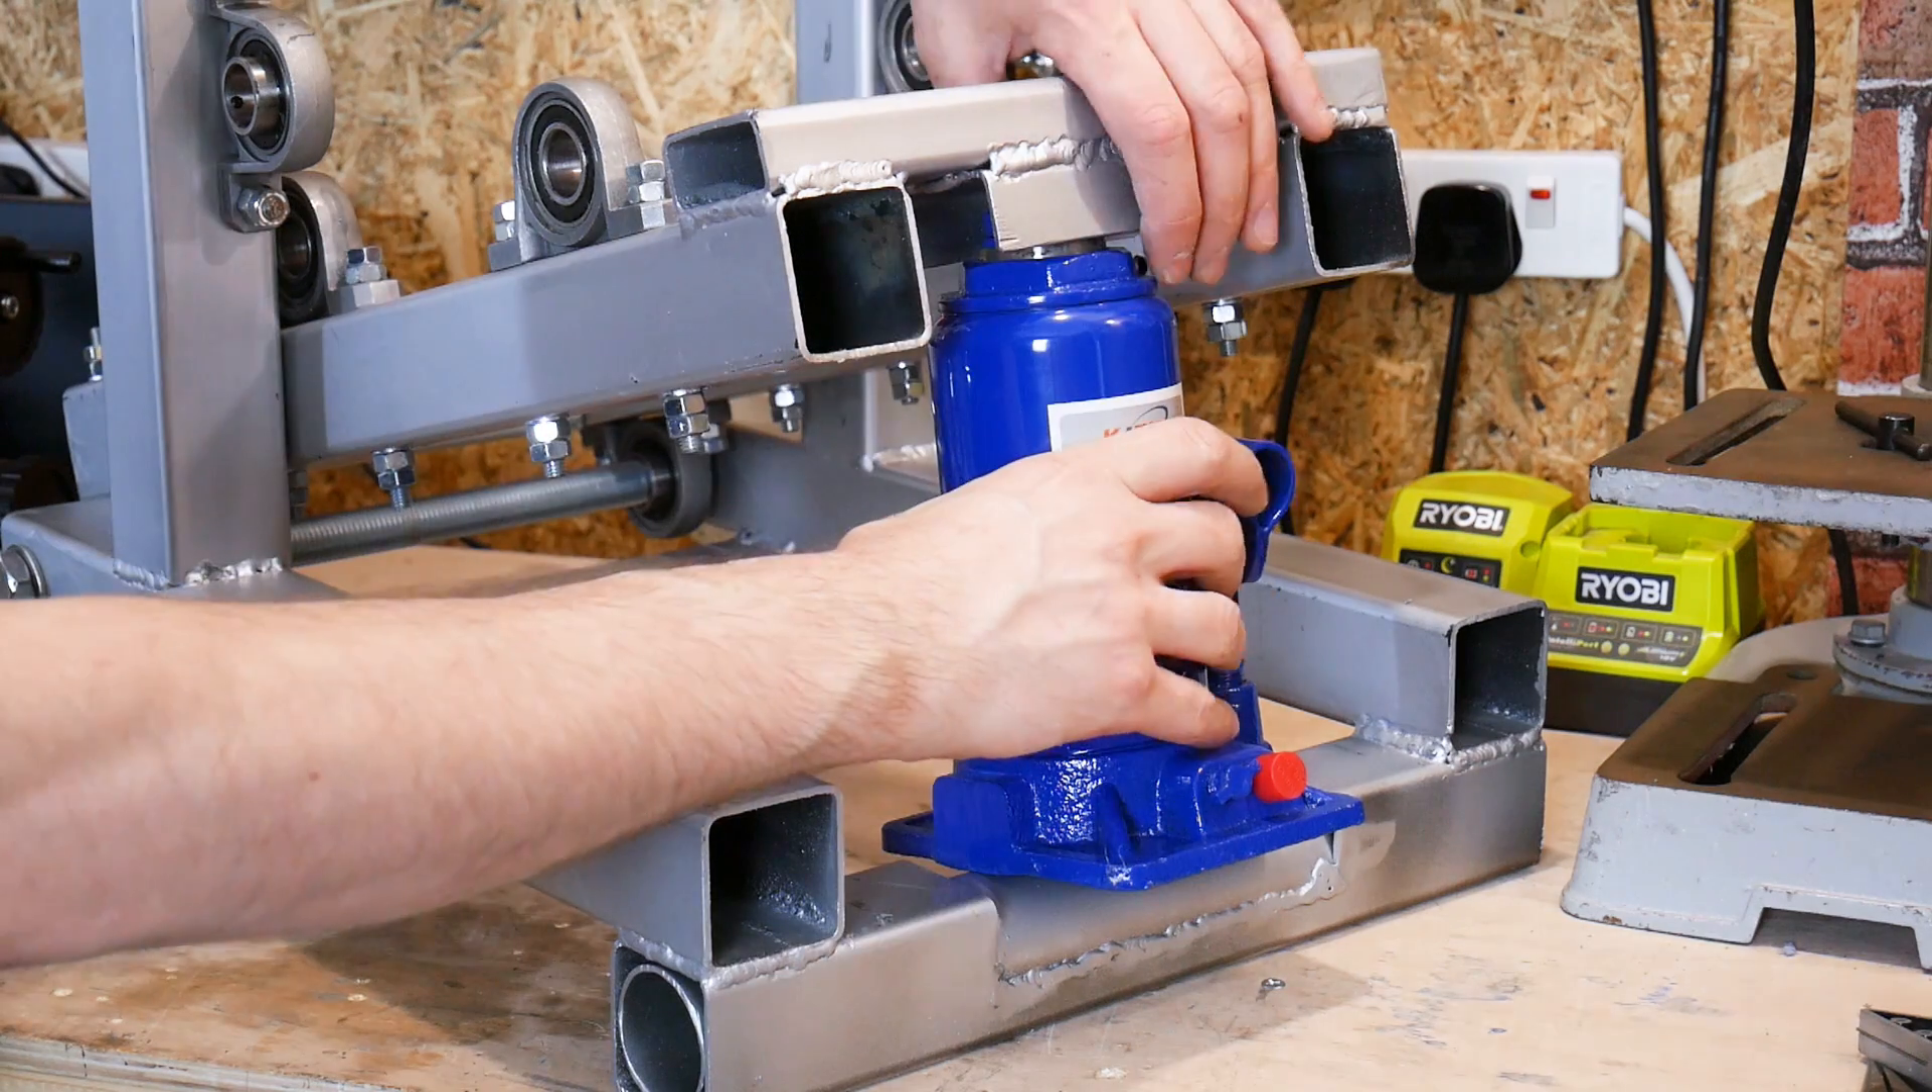Now my bottle jack sits in there I made a little thing there to go over the top so it doesn't slip out.